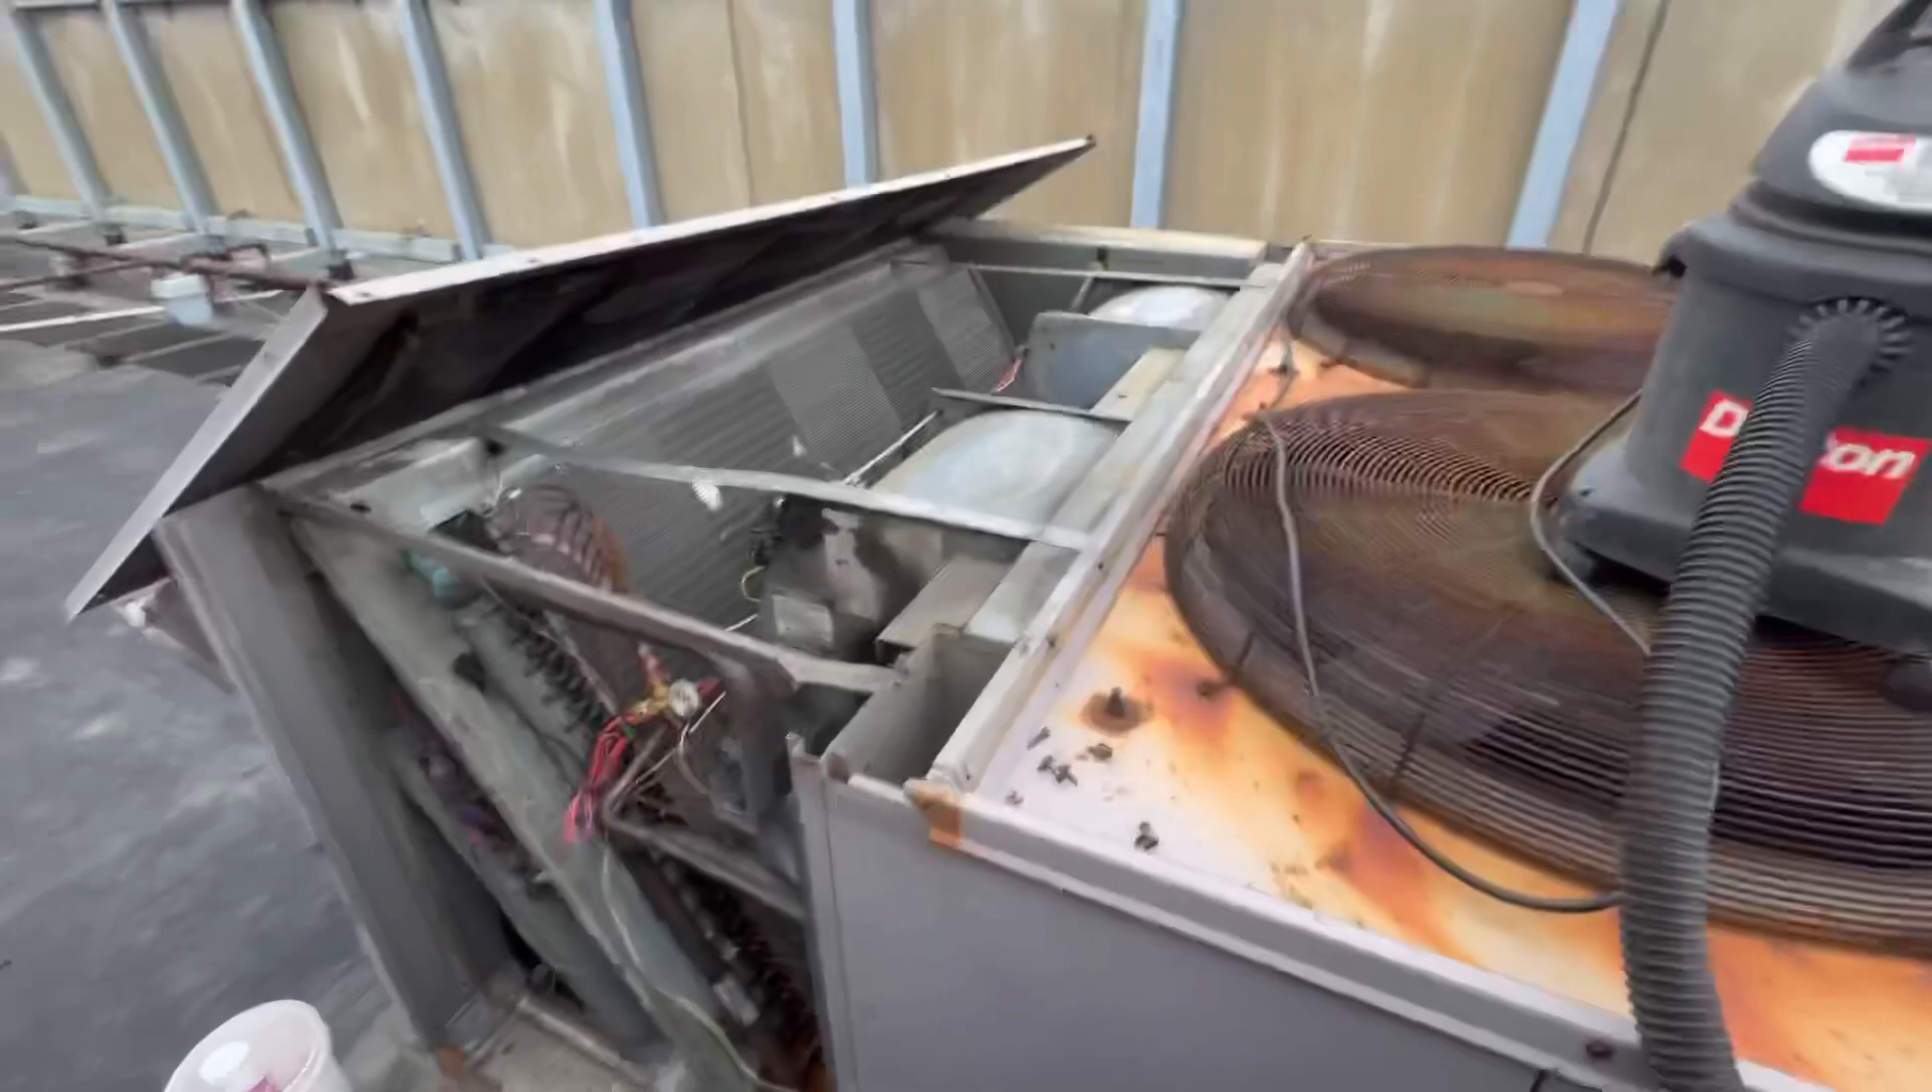So, again, I popped the roof off.